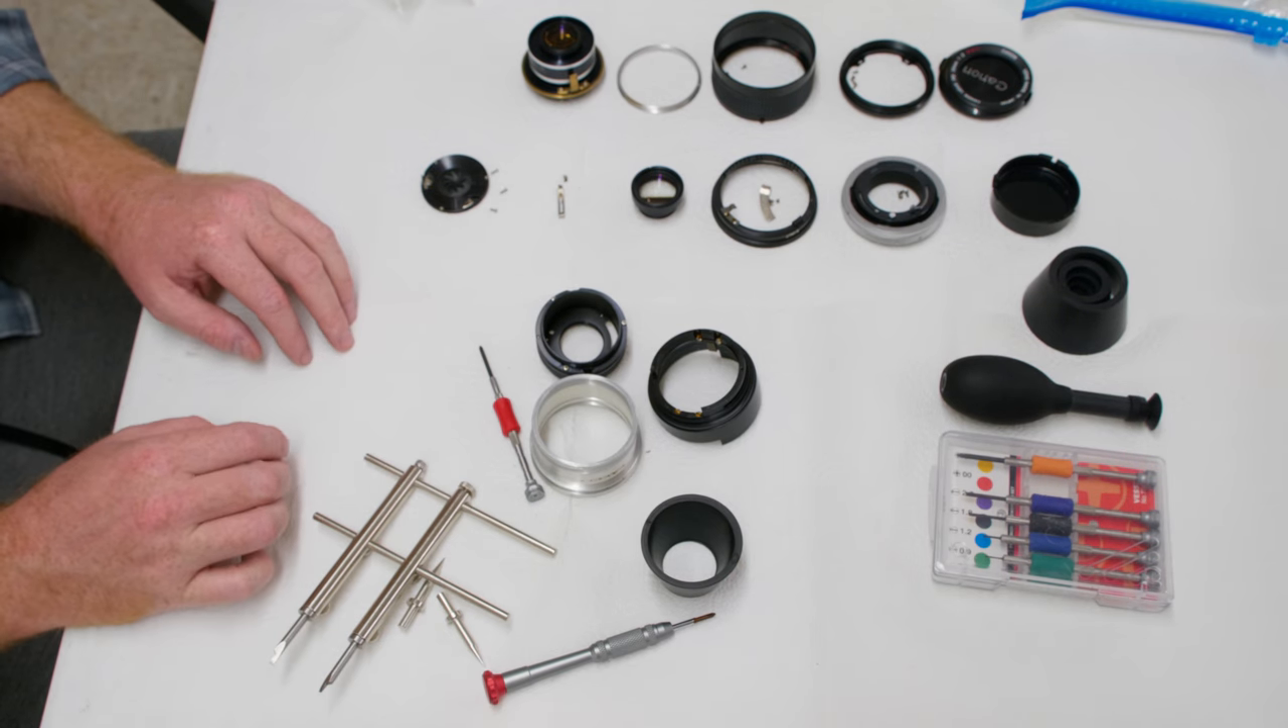That's the entire lens apart again i haven't messed with the element groups.